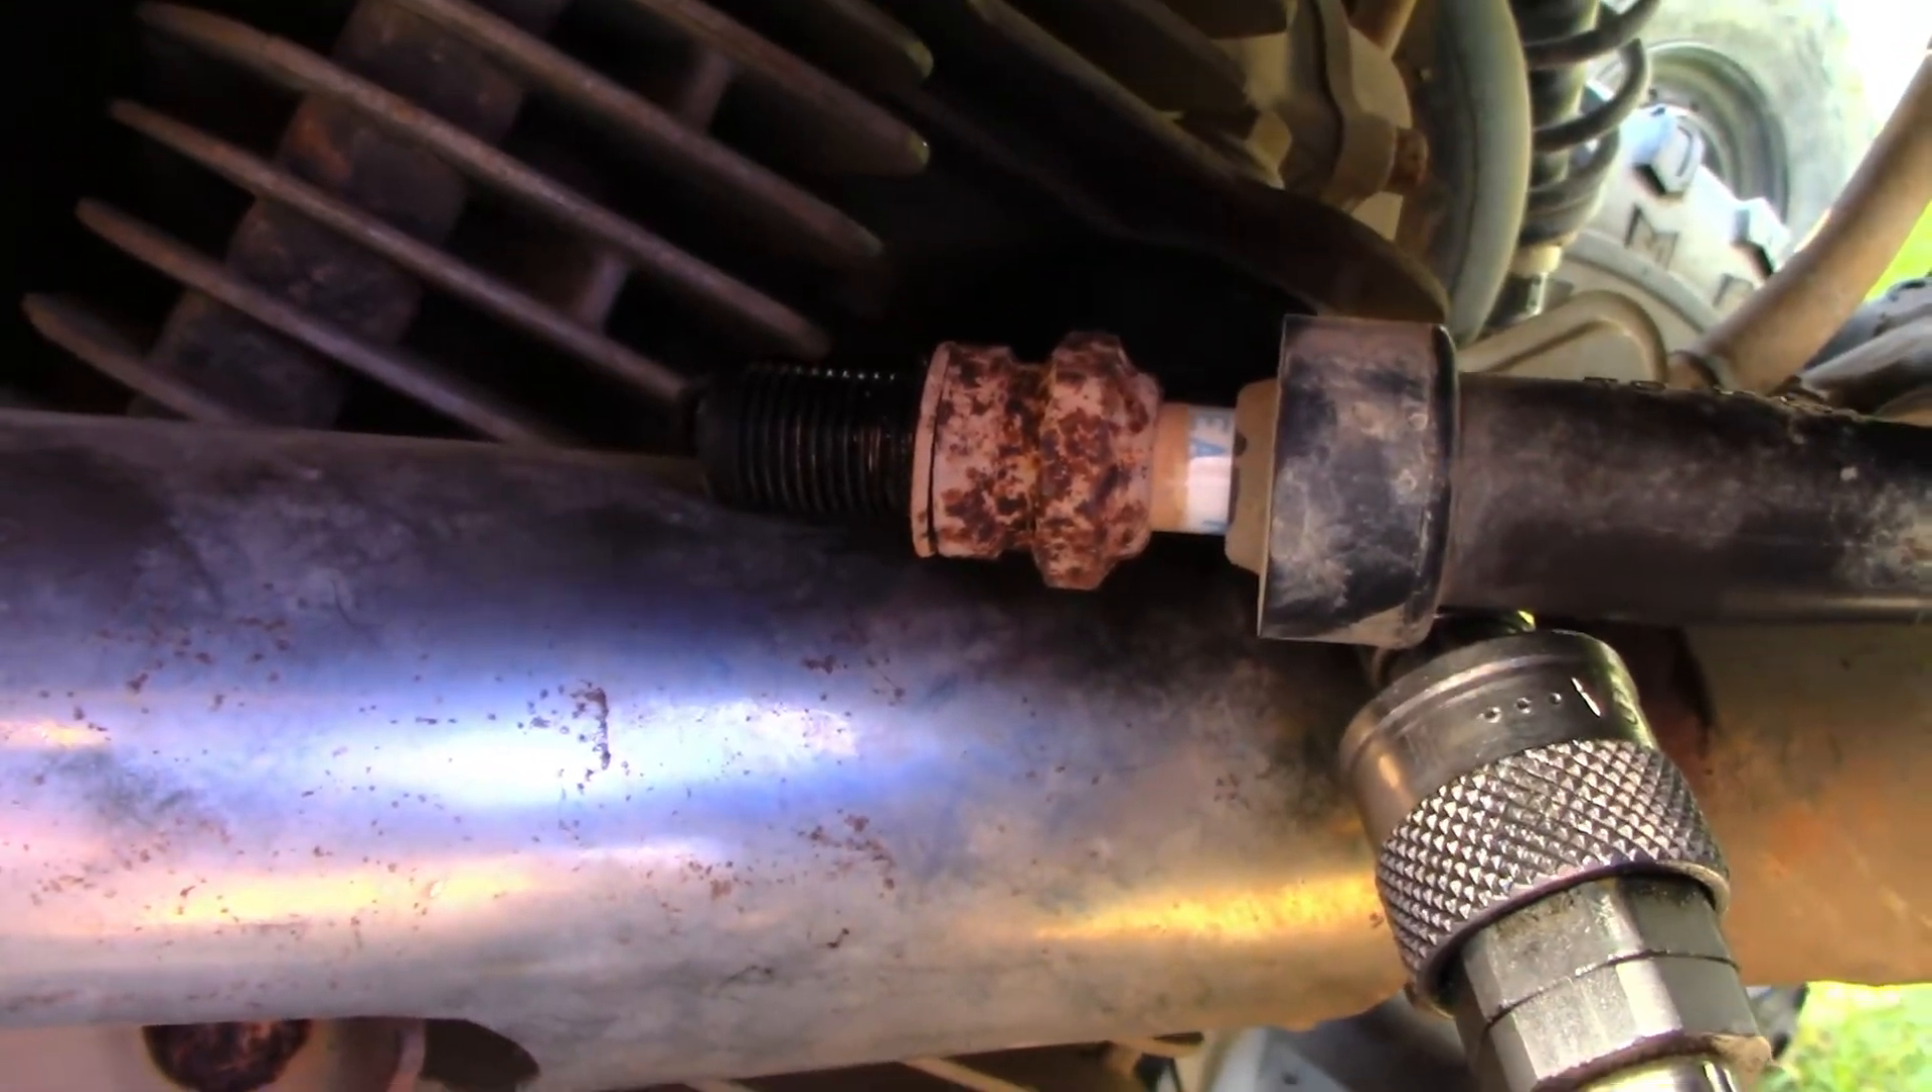I've taken the spark plug out. I put it back in the spark plug cap.